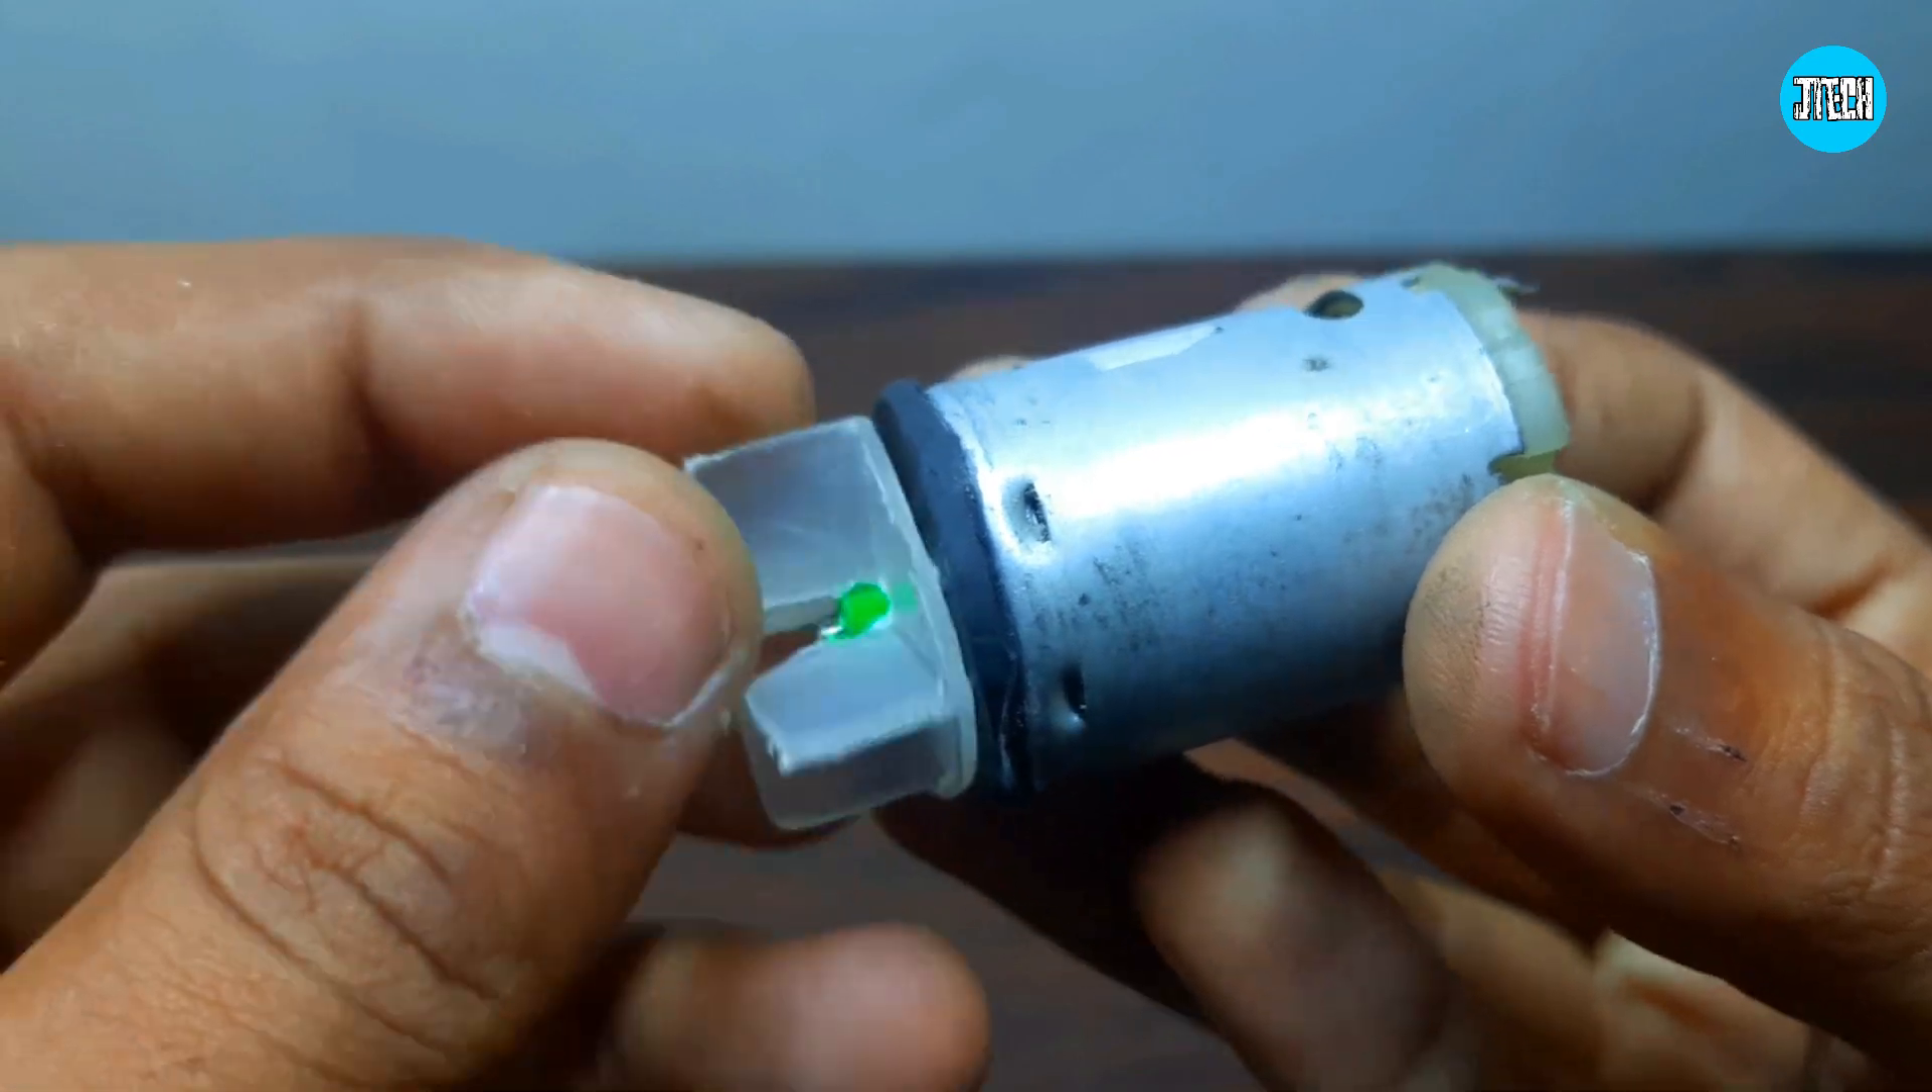यहाँ मैंने इंपेलर को मोटर की शाफ्ट से जोड दिया है।